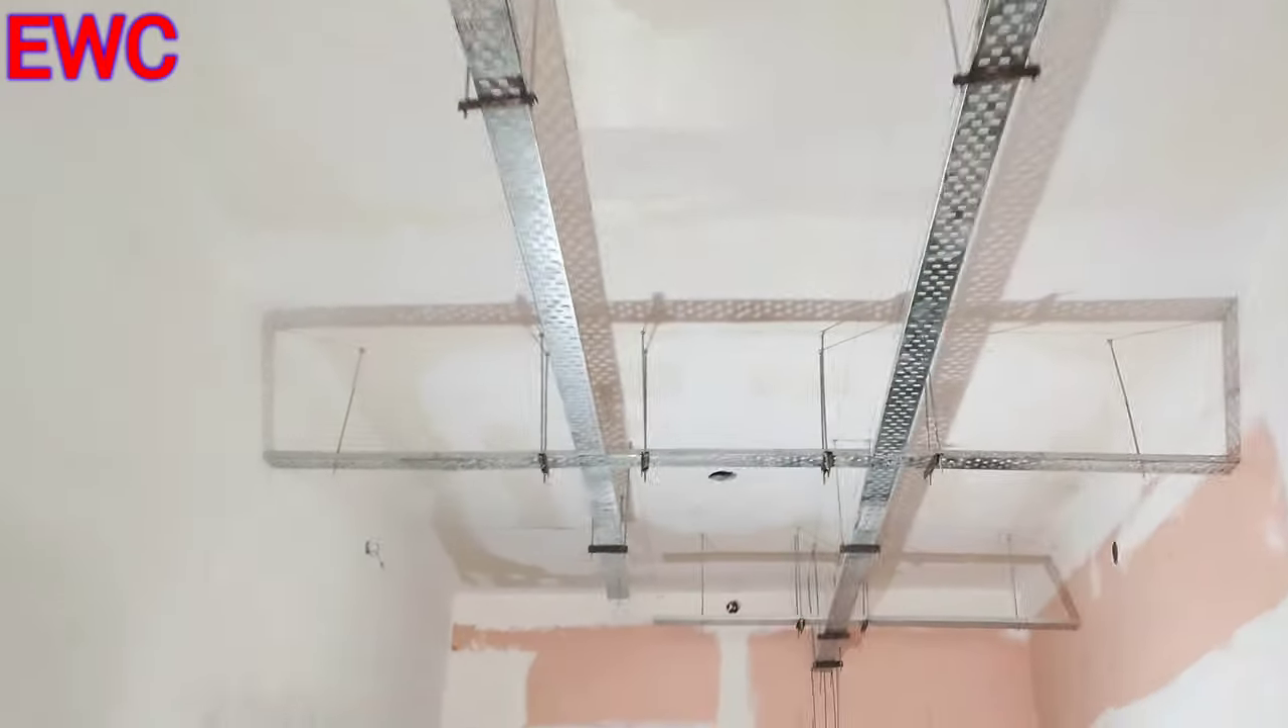यहां पर cable tray लग गया।